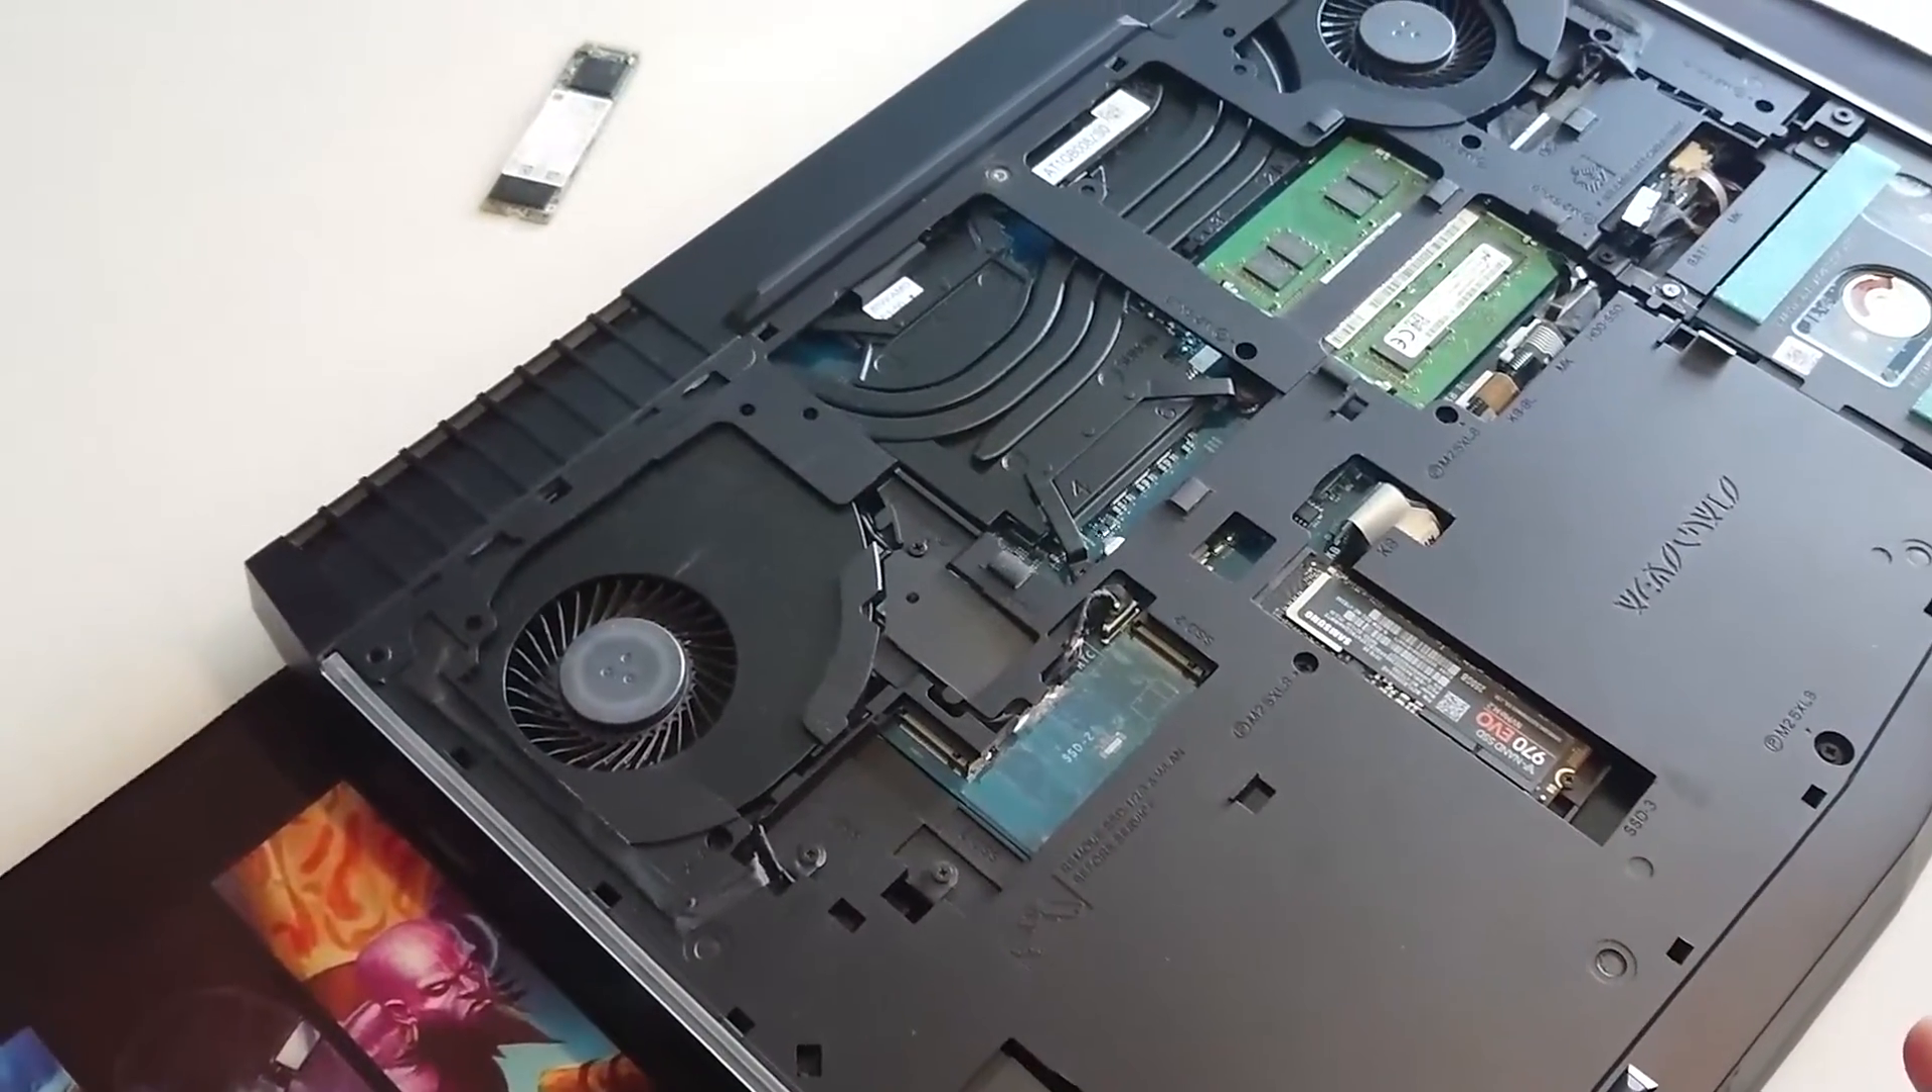So the new SSD is in.